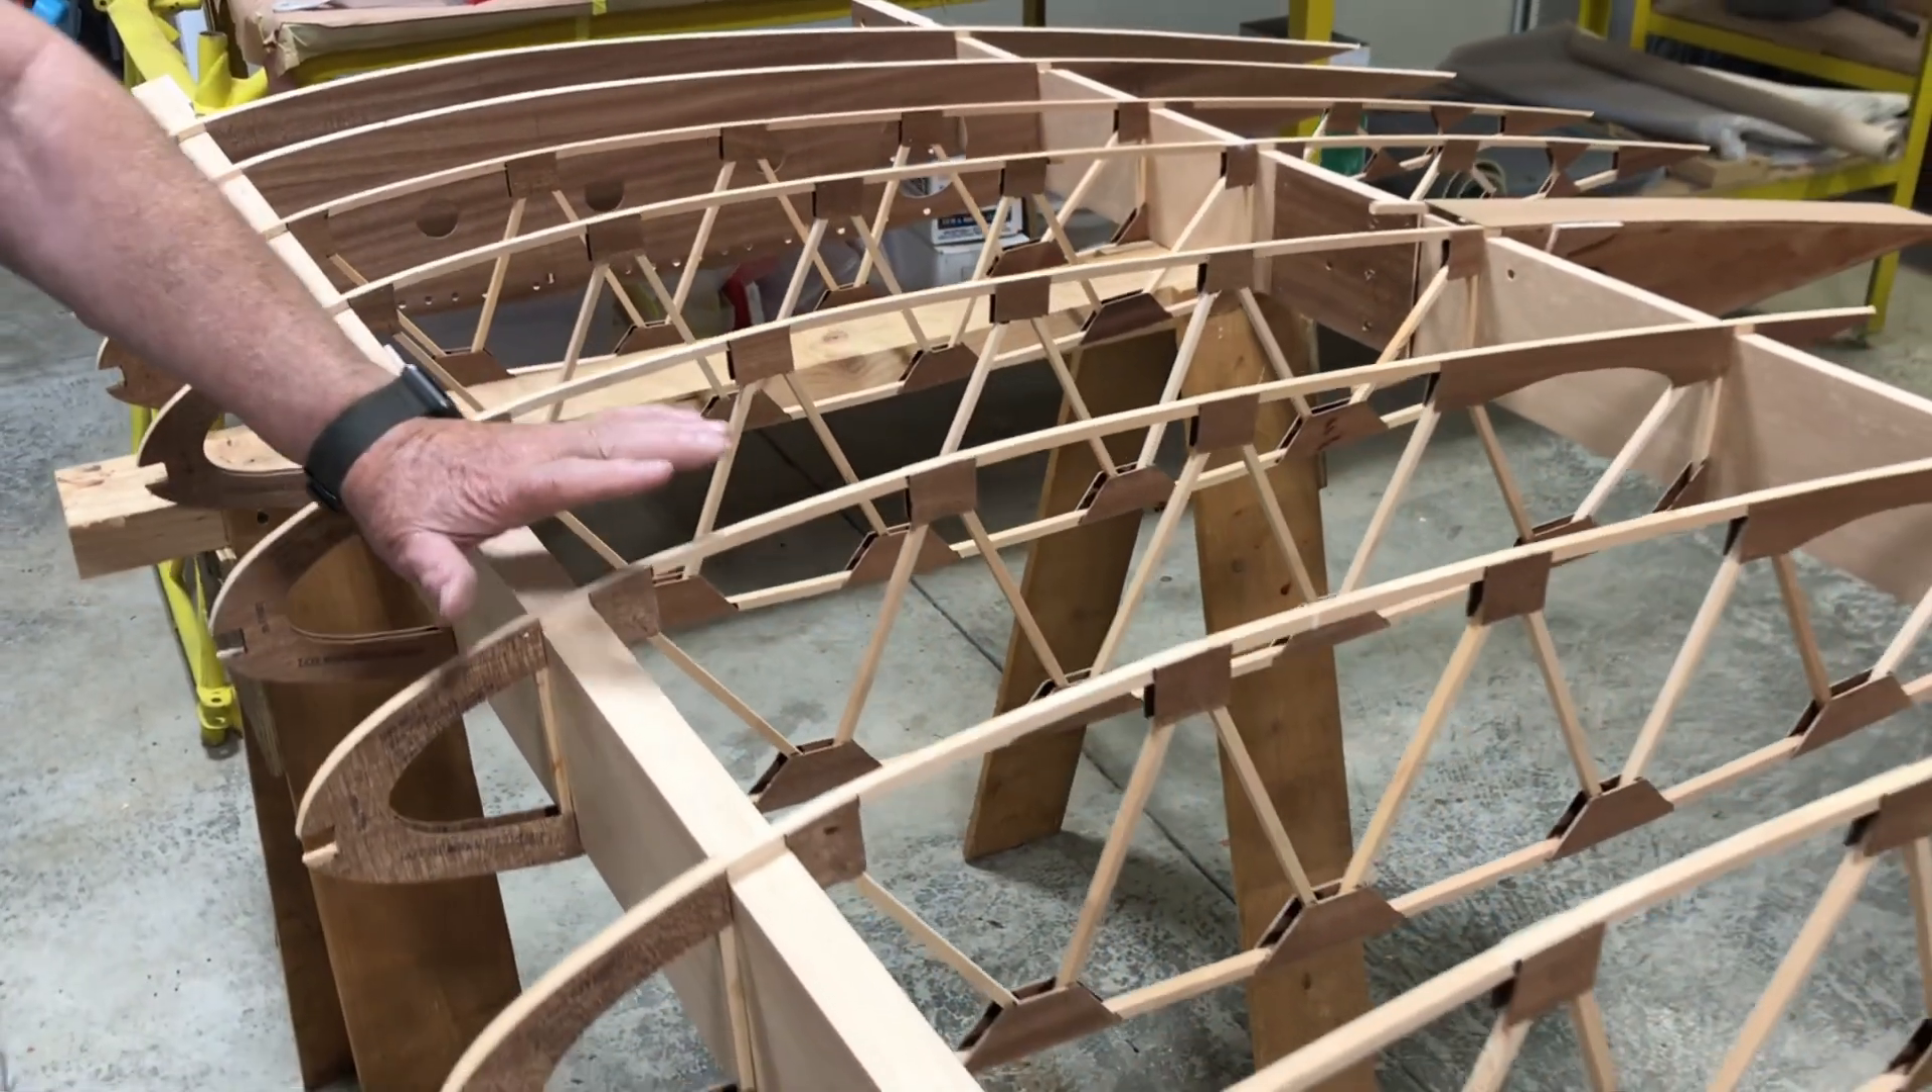All right, here's the finished spars, beautifully dimensioned. Plywood reinforcing plates are glued into position.